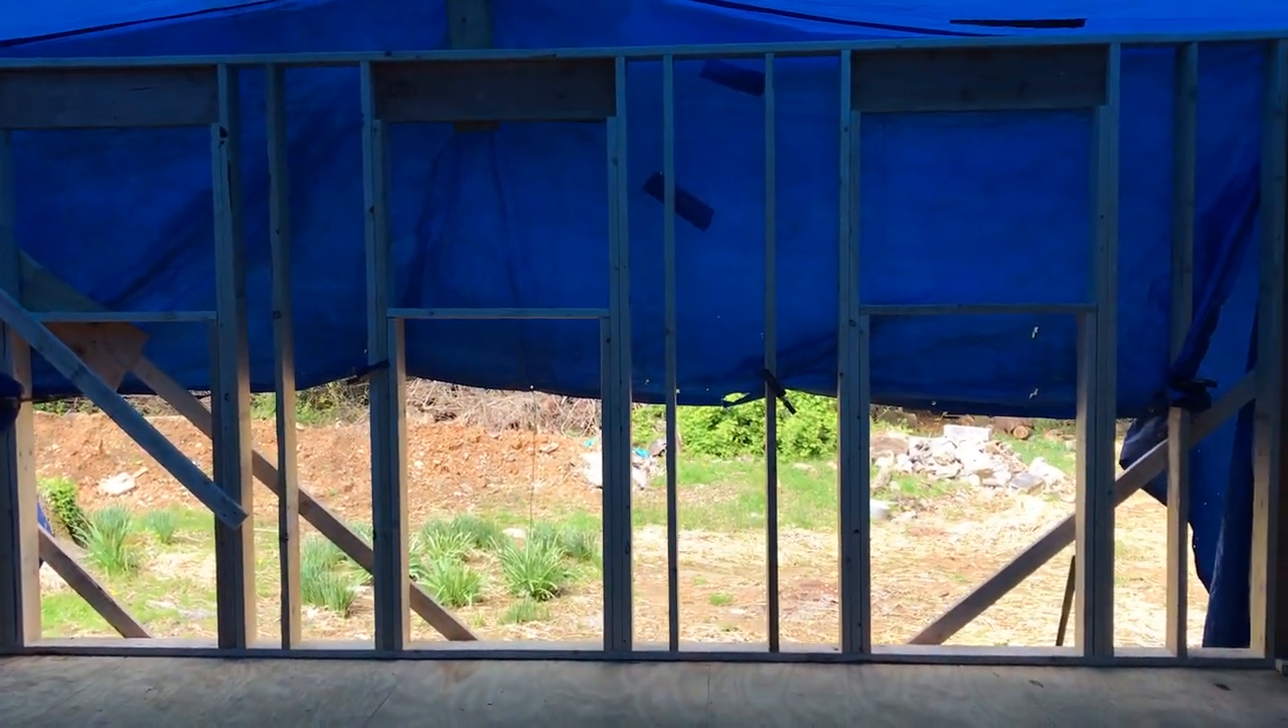The last wall just went in and this one has not been sheathed yet.